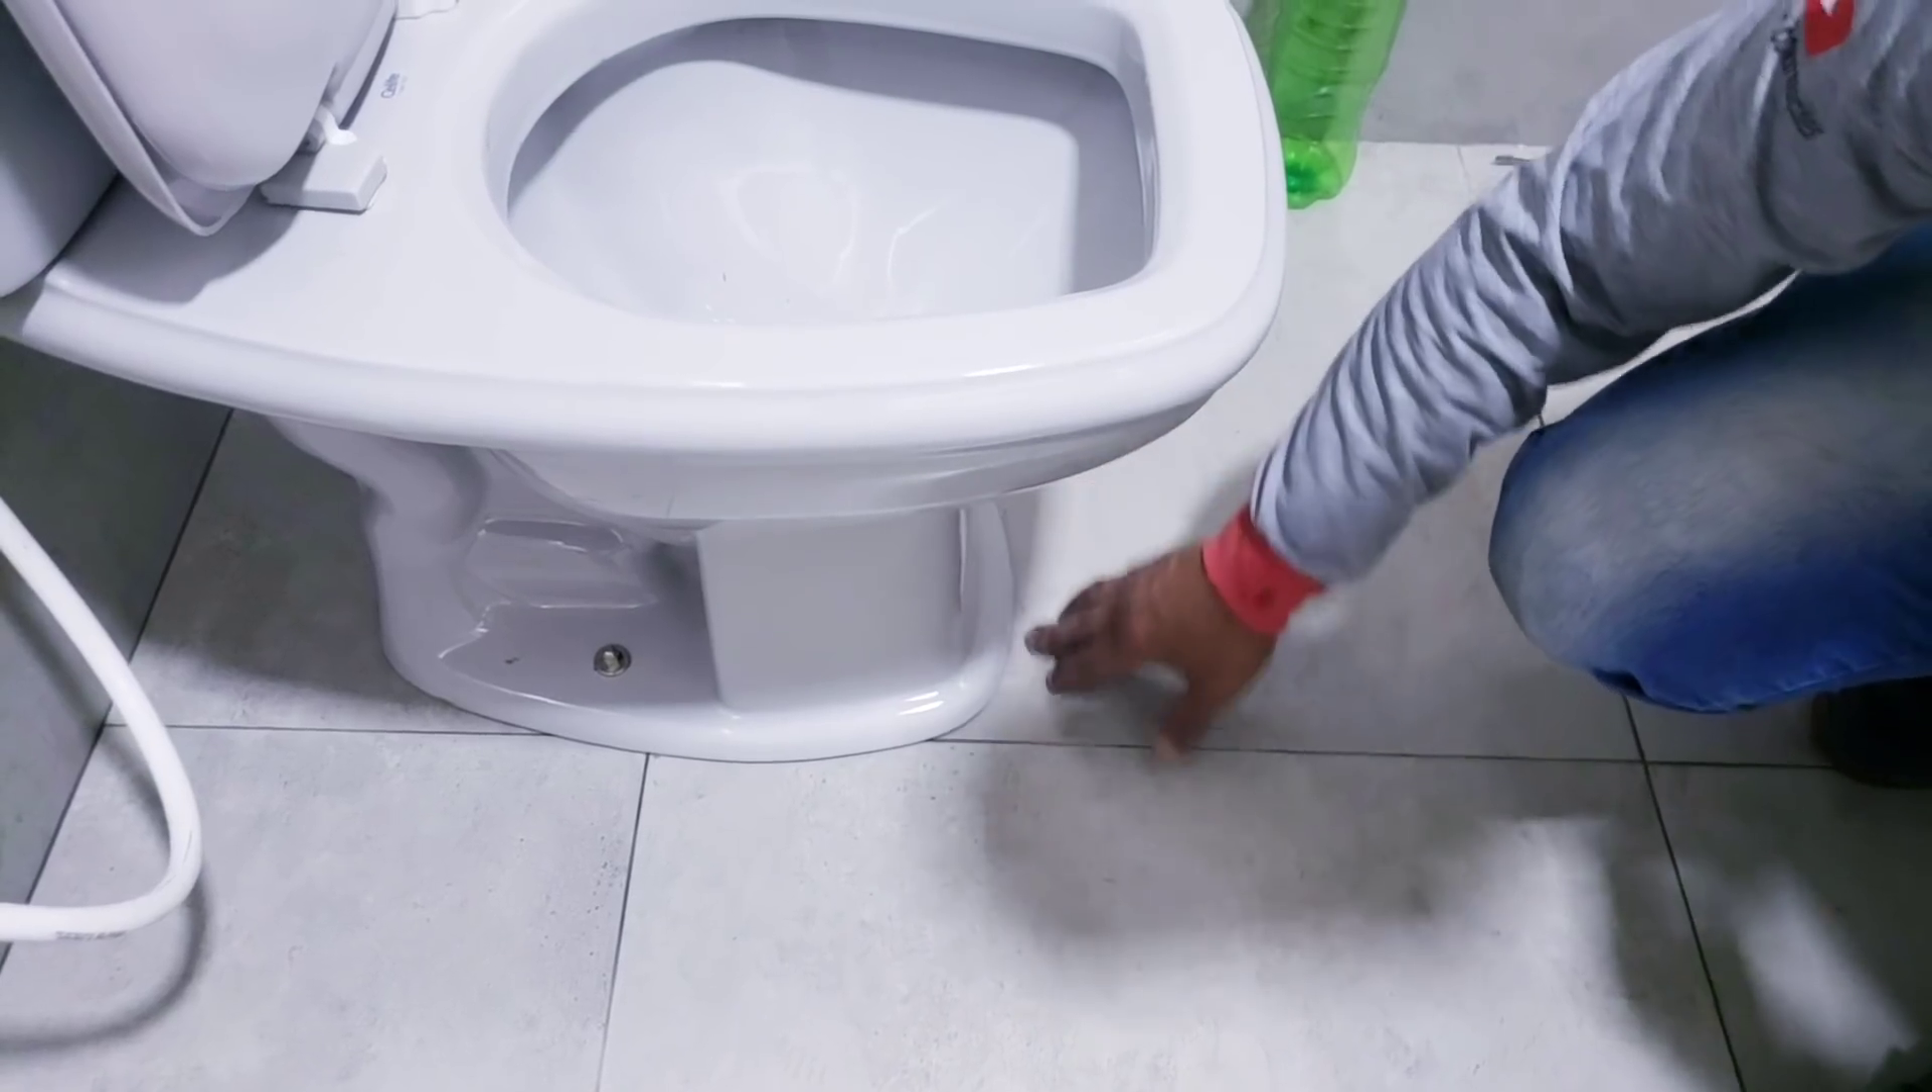O vaso já está instalado Como você viu no início do vídeo Agora é só fazer aqui o acabamento Embaixo.